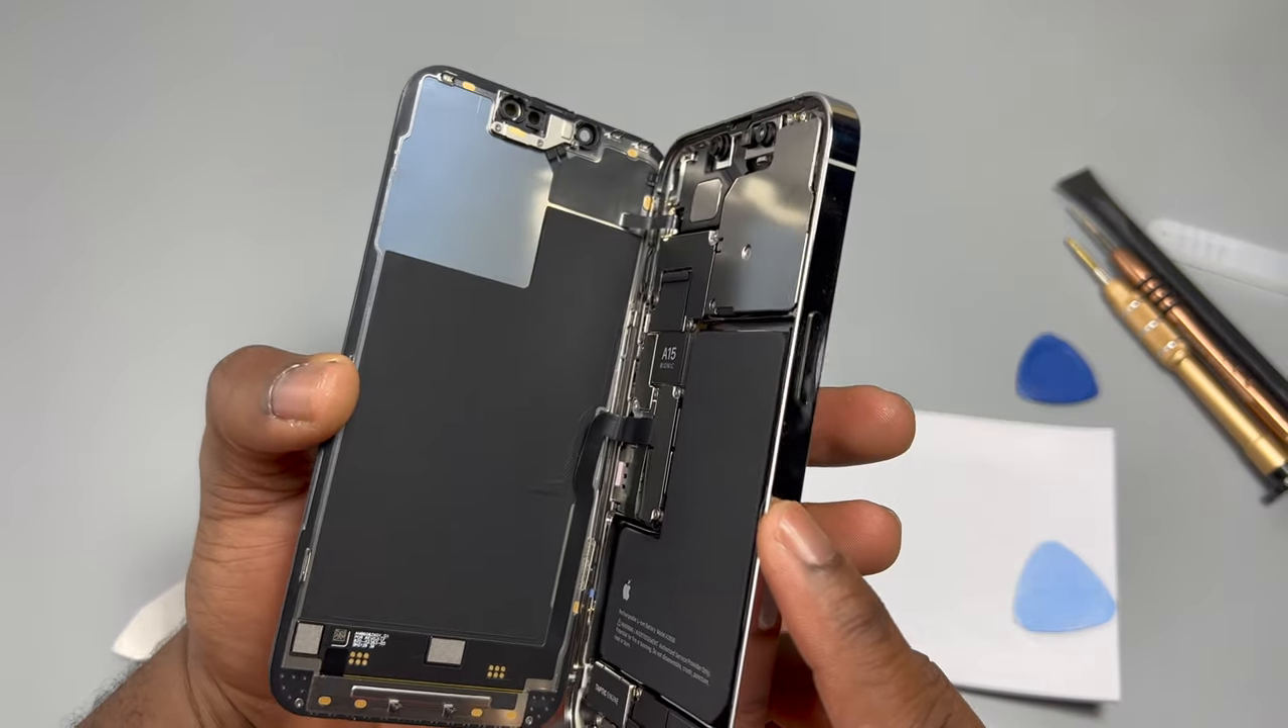So the screen has been disconnected from the frame of the device. It is attached to the device only with the flex cables.